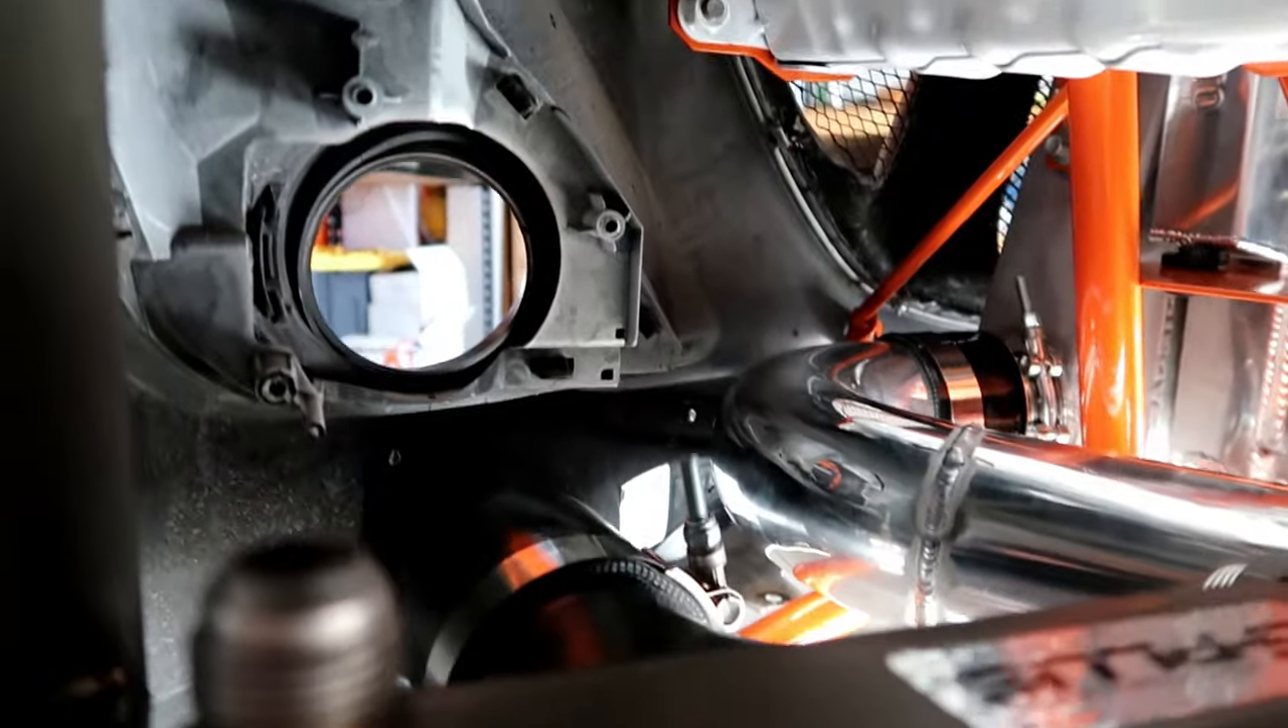I just gotta put back the fog light there.